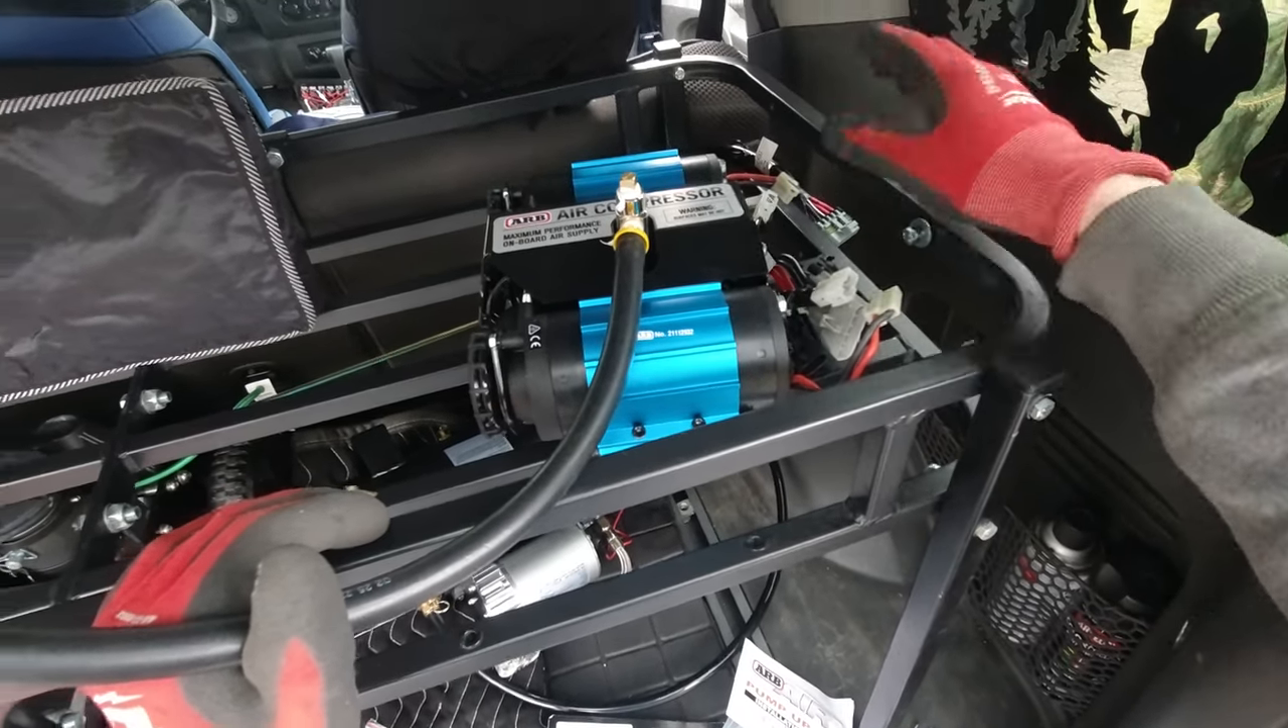So now we added the hose over here.